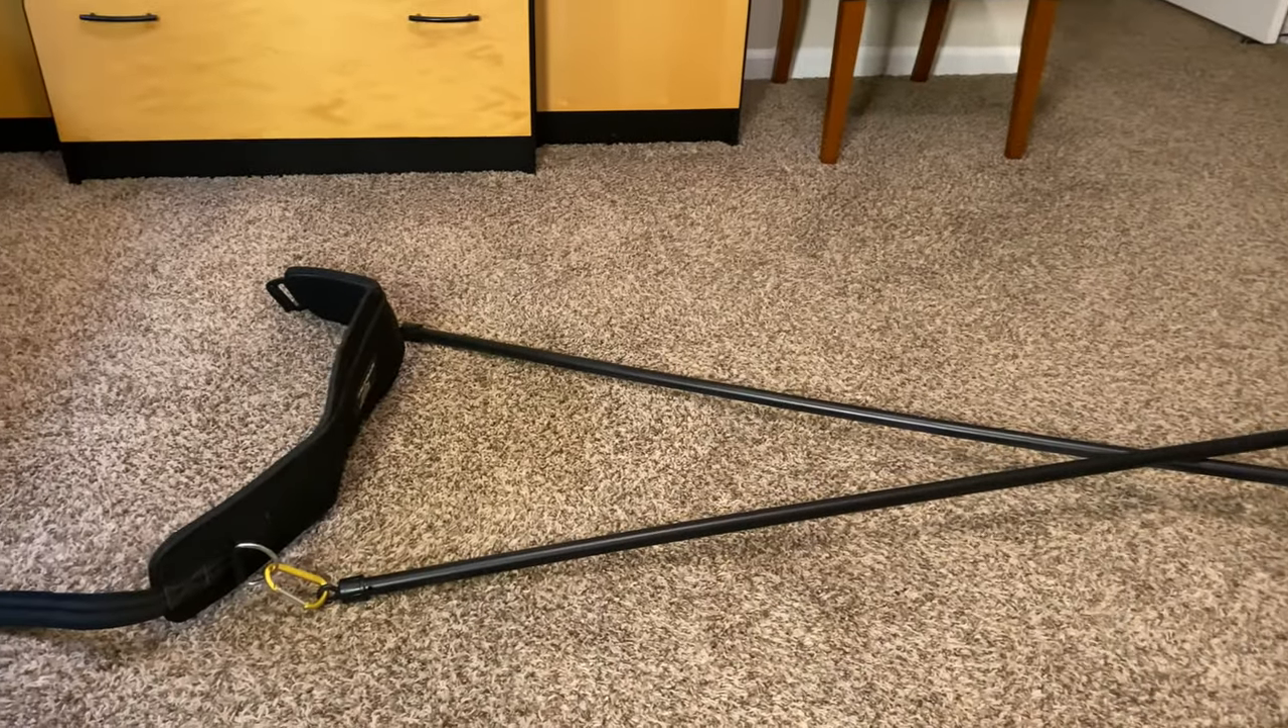So there you go yay I have a finished product you can see it's hooked up to the belt.